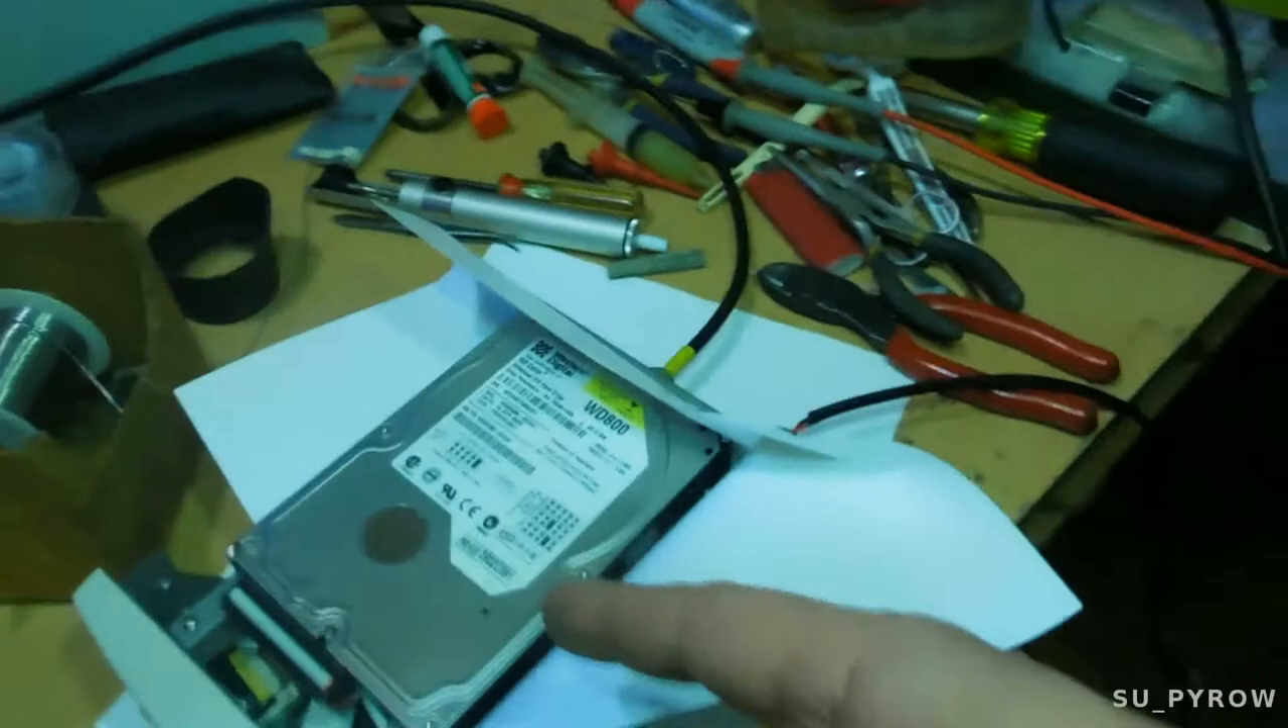I have a piece of paper insulating the uh the hard drive because i haven't screwed it back in yet.